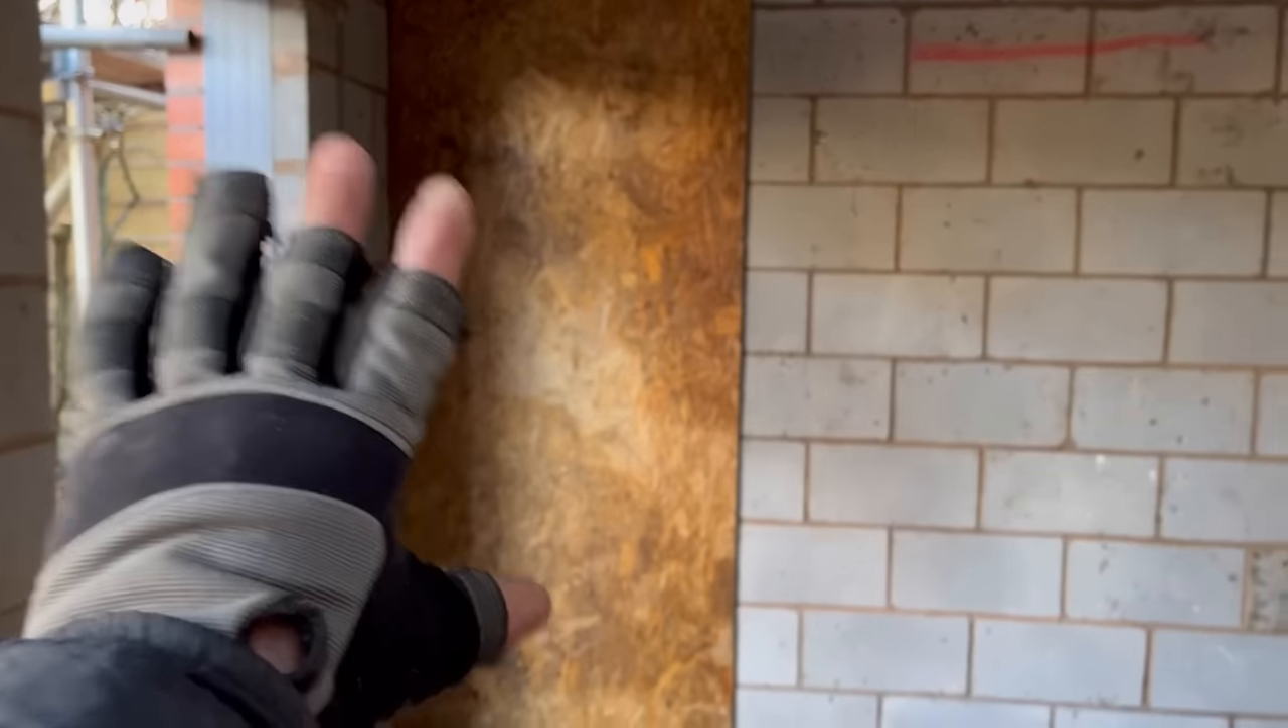We've now fixed a bit of ply on the wall there.